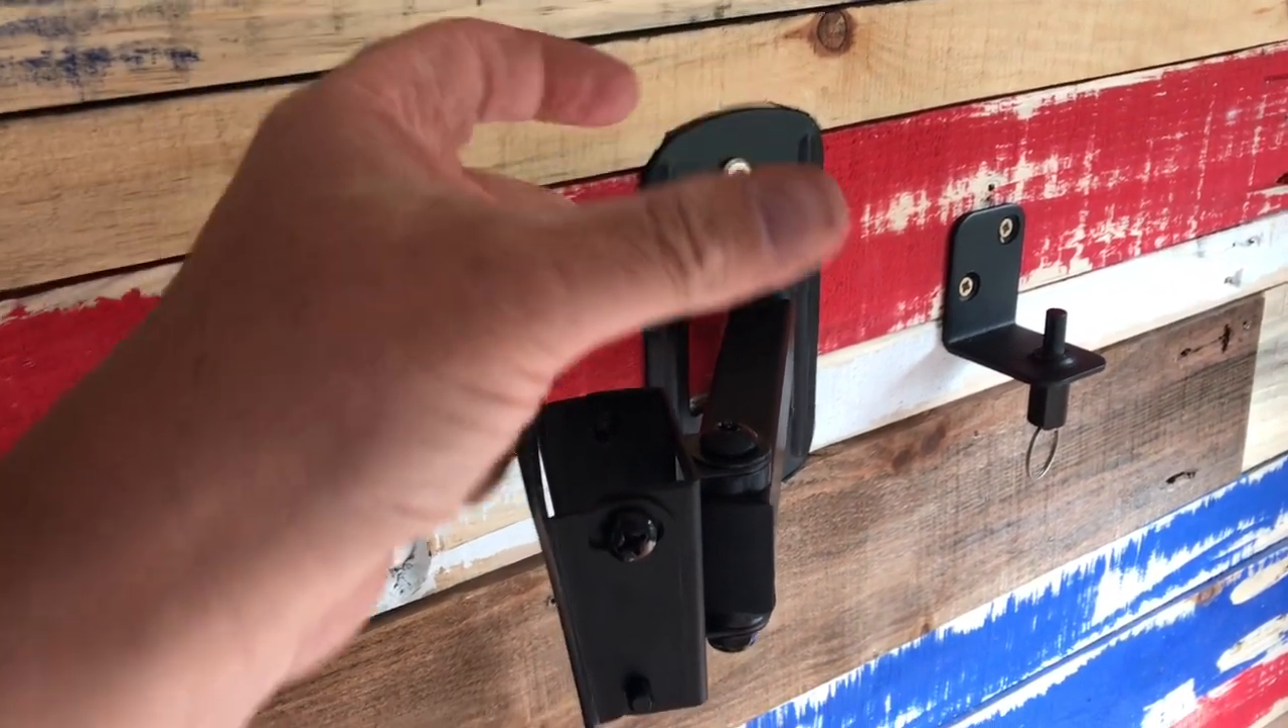So the brackets now on the wall.